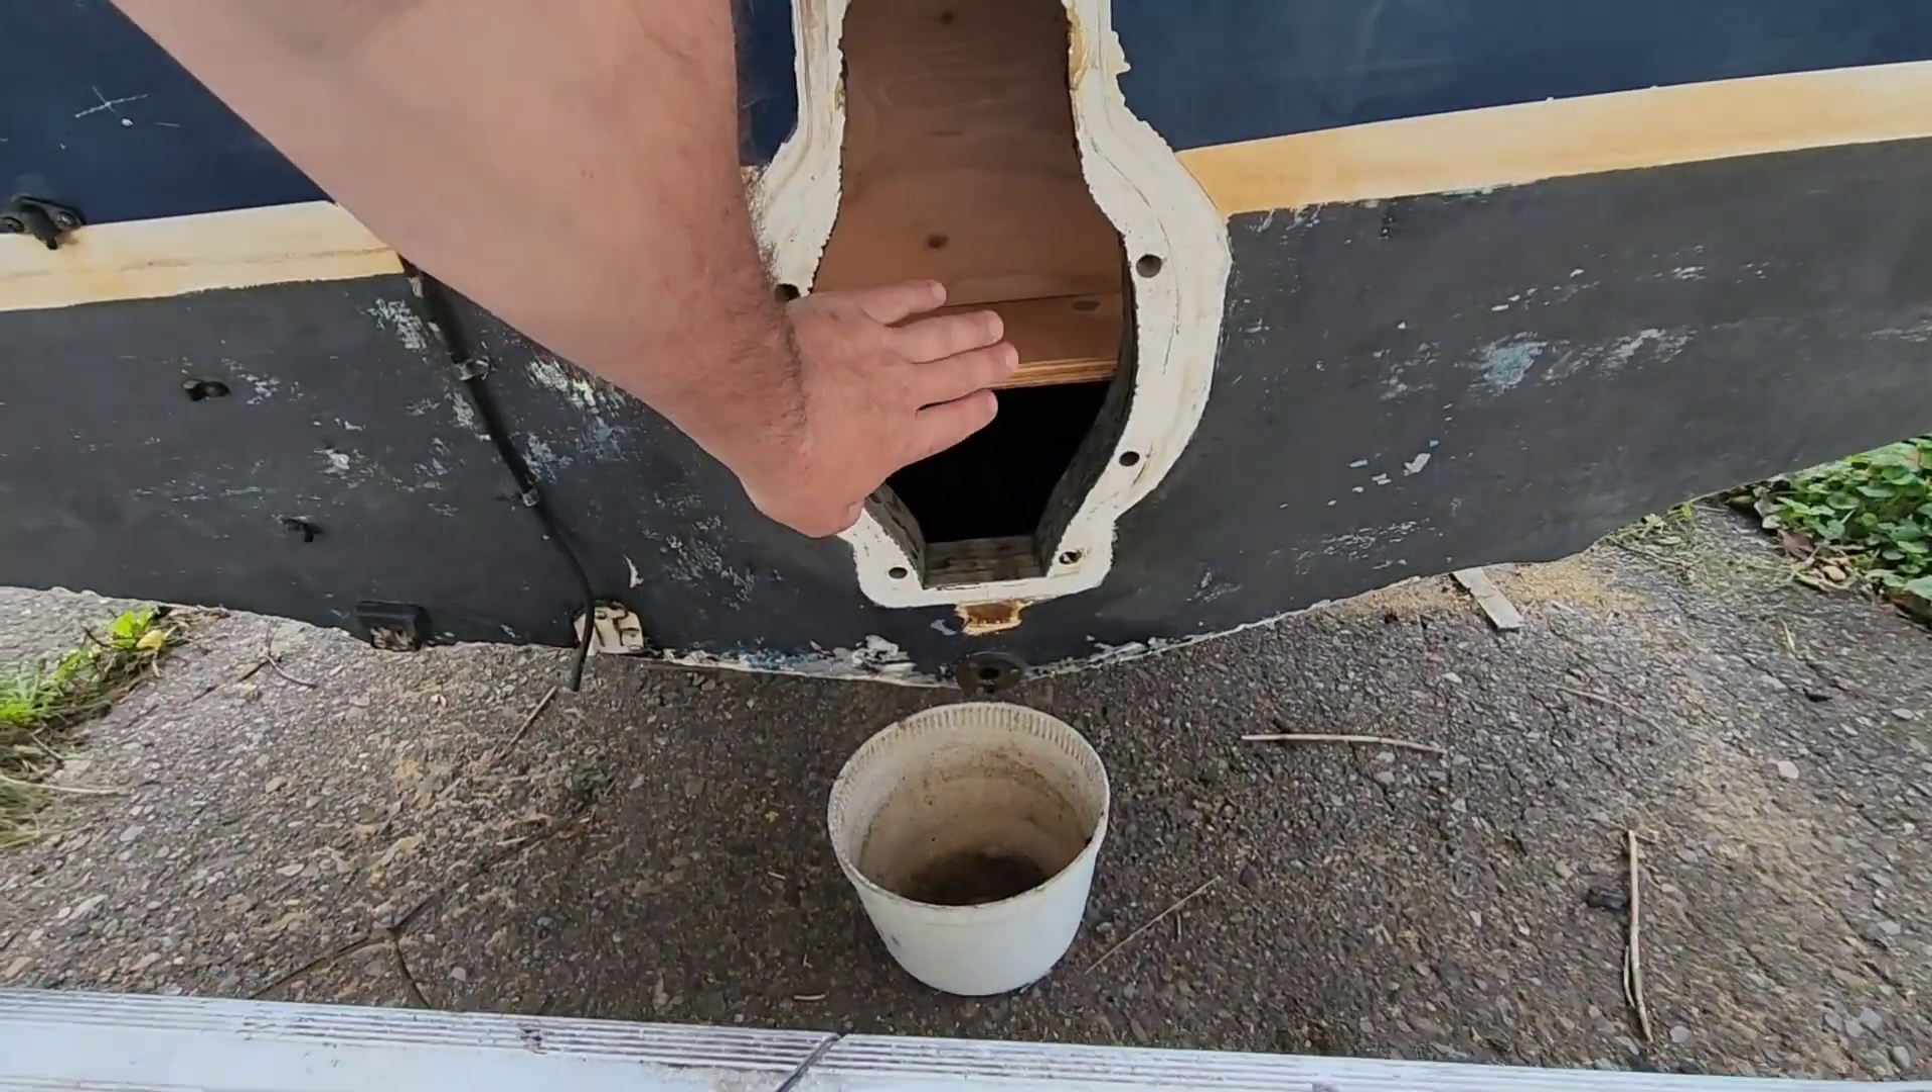As you can see, I still need to enclose the transom.